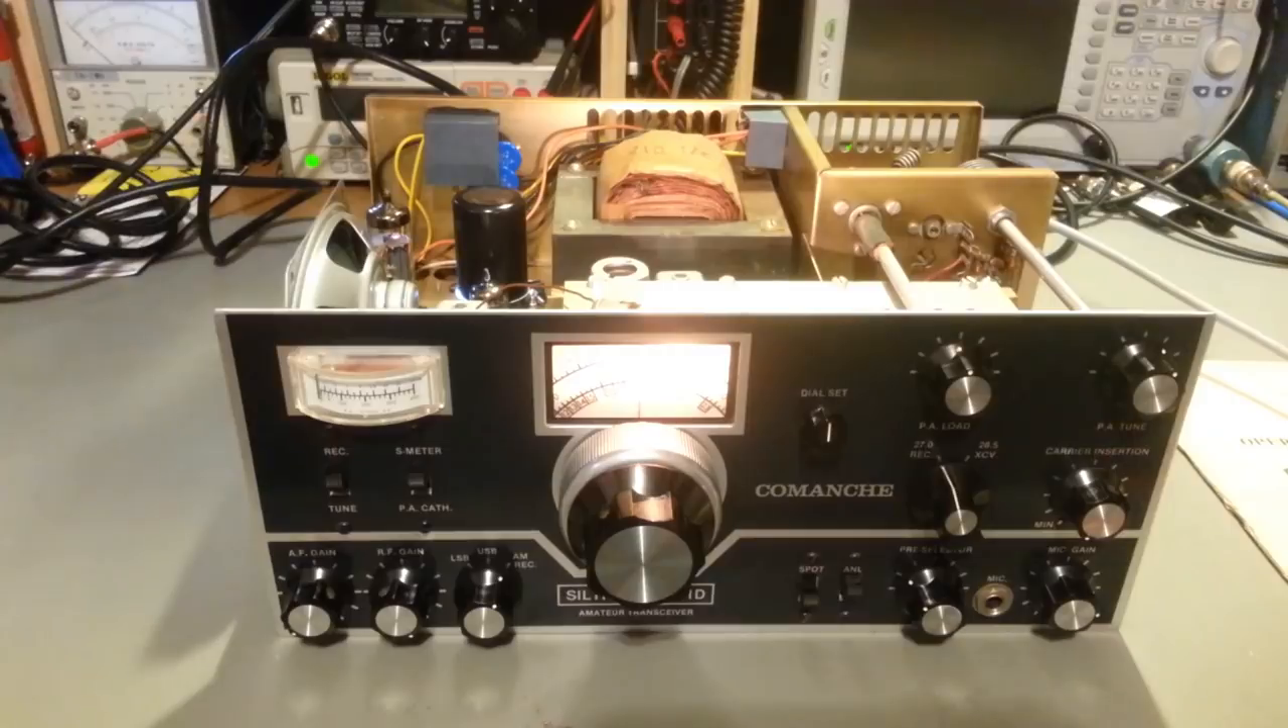Okay, so I've got her all completed now. All I need to do is put the top and bottom covers on it.